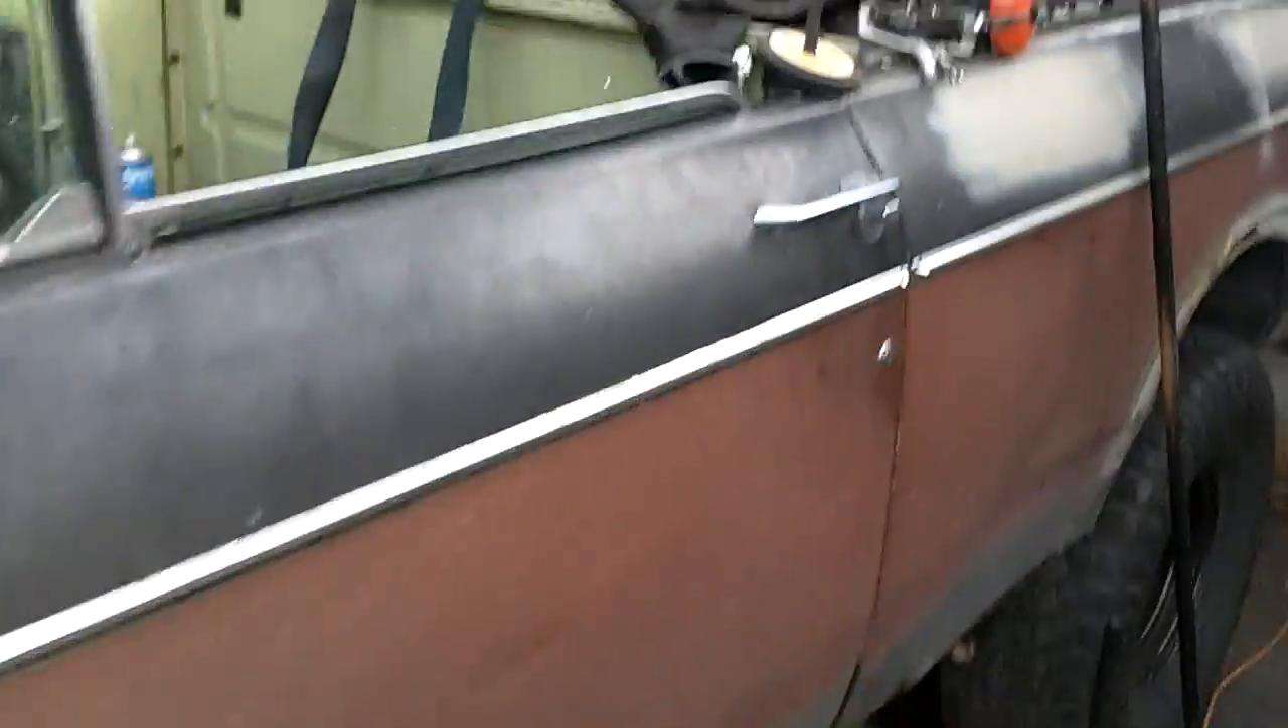The door back on, lines up pretty good.